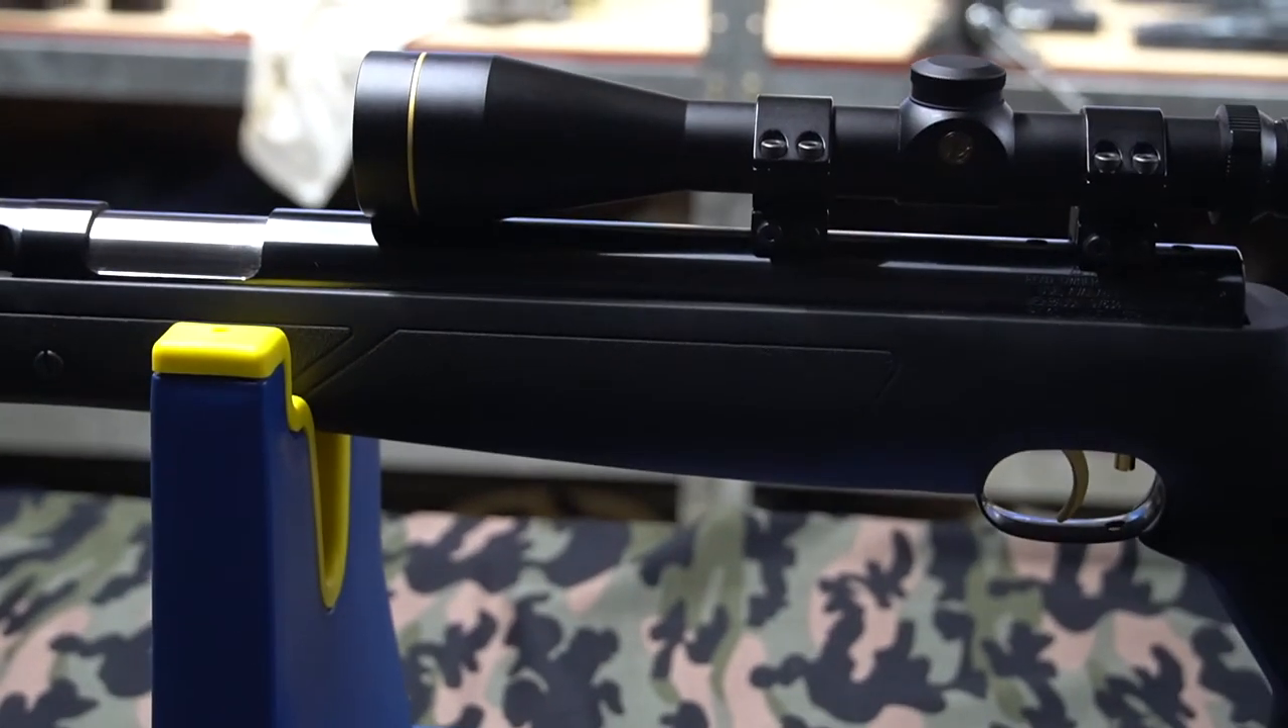And your rifle is now ready to sight in. One rifle scope mounted up to perfection.